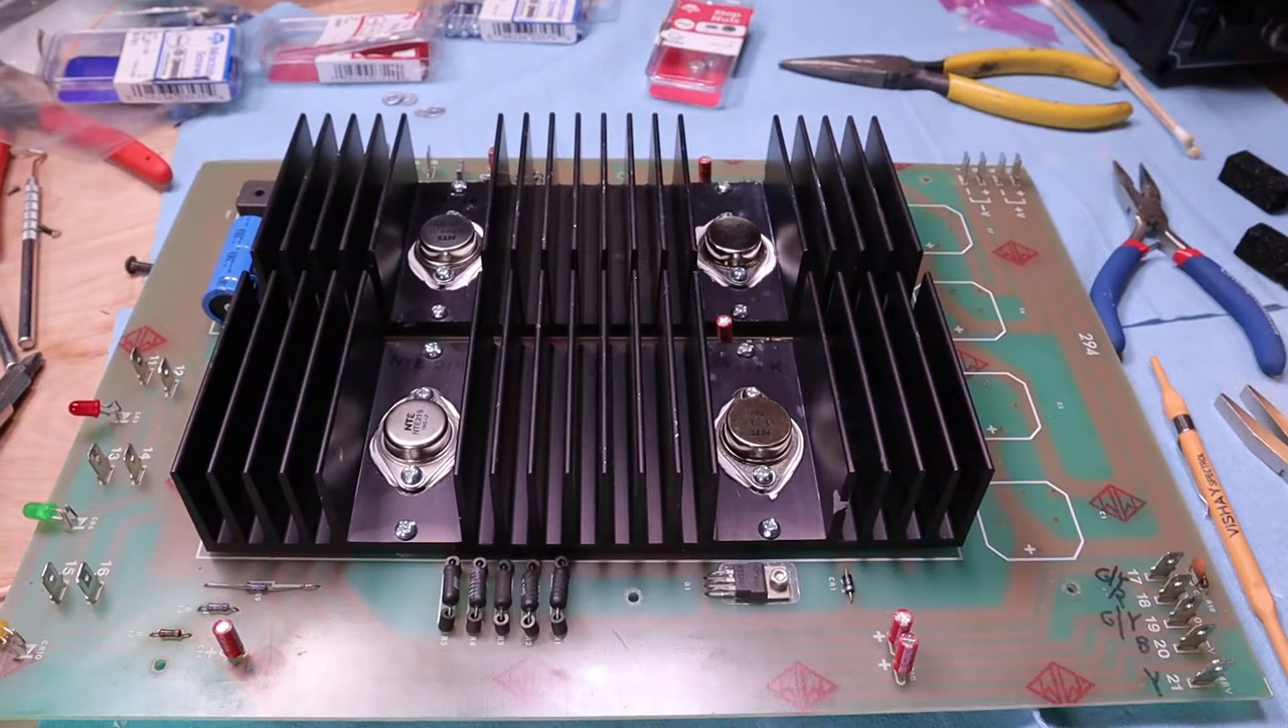Here's all of our semiconductors installed, all bright and shiny.